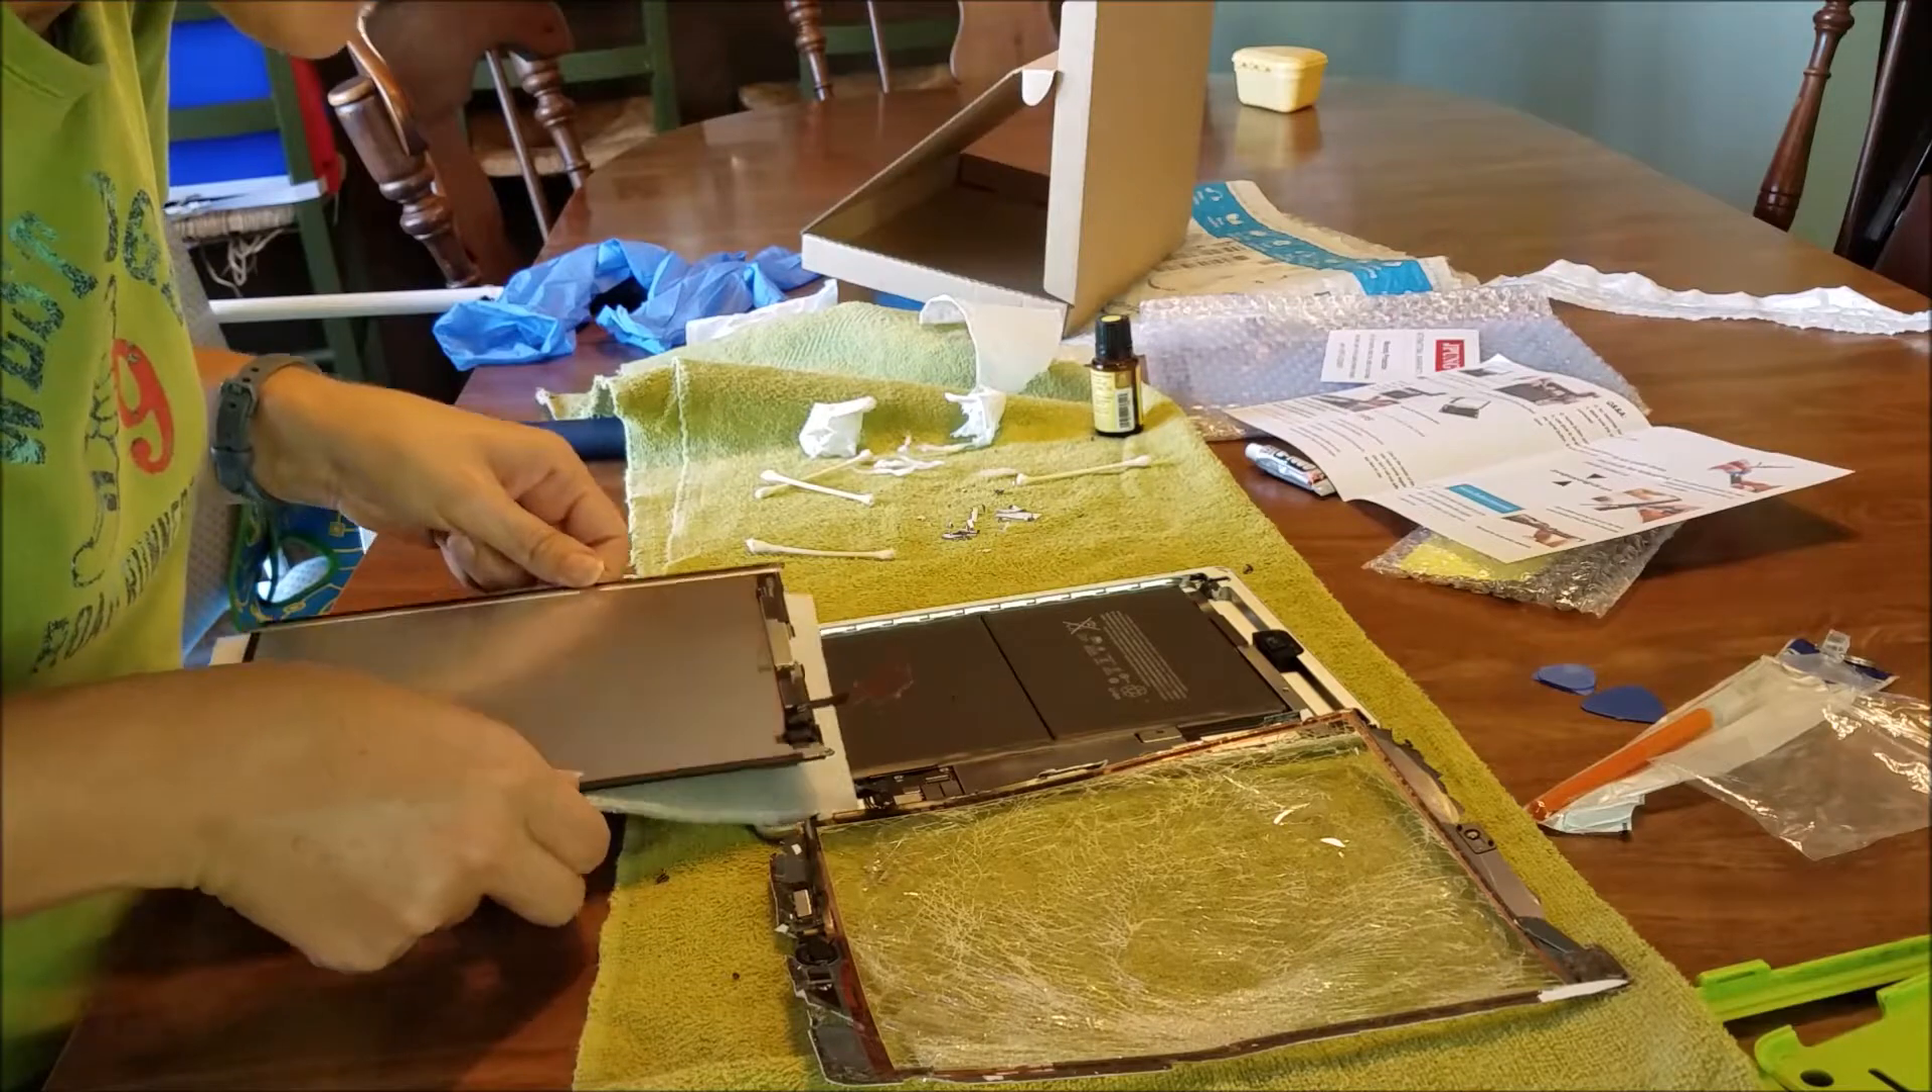Okay, now the LCD screen is off.